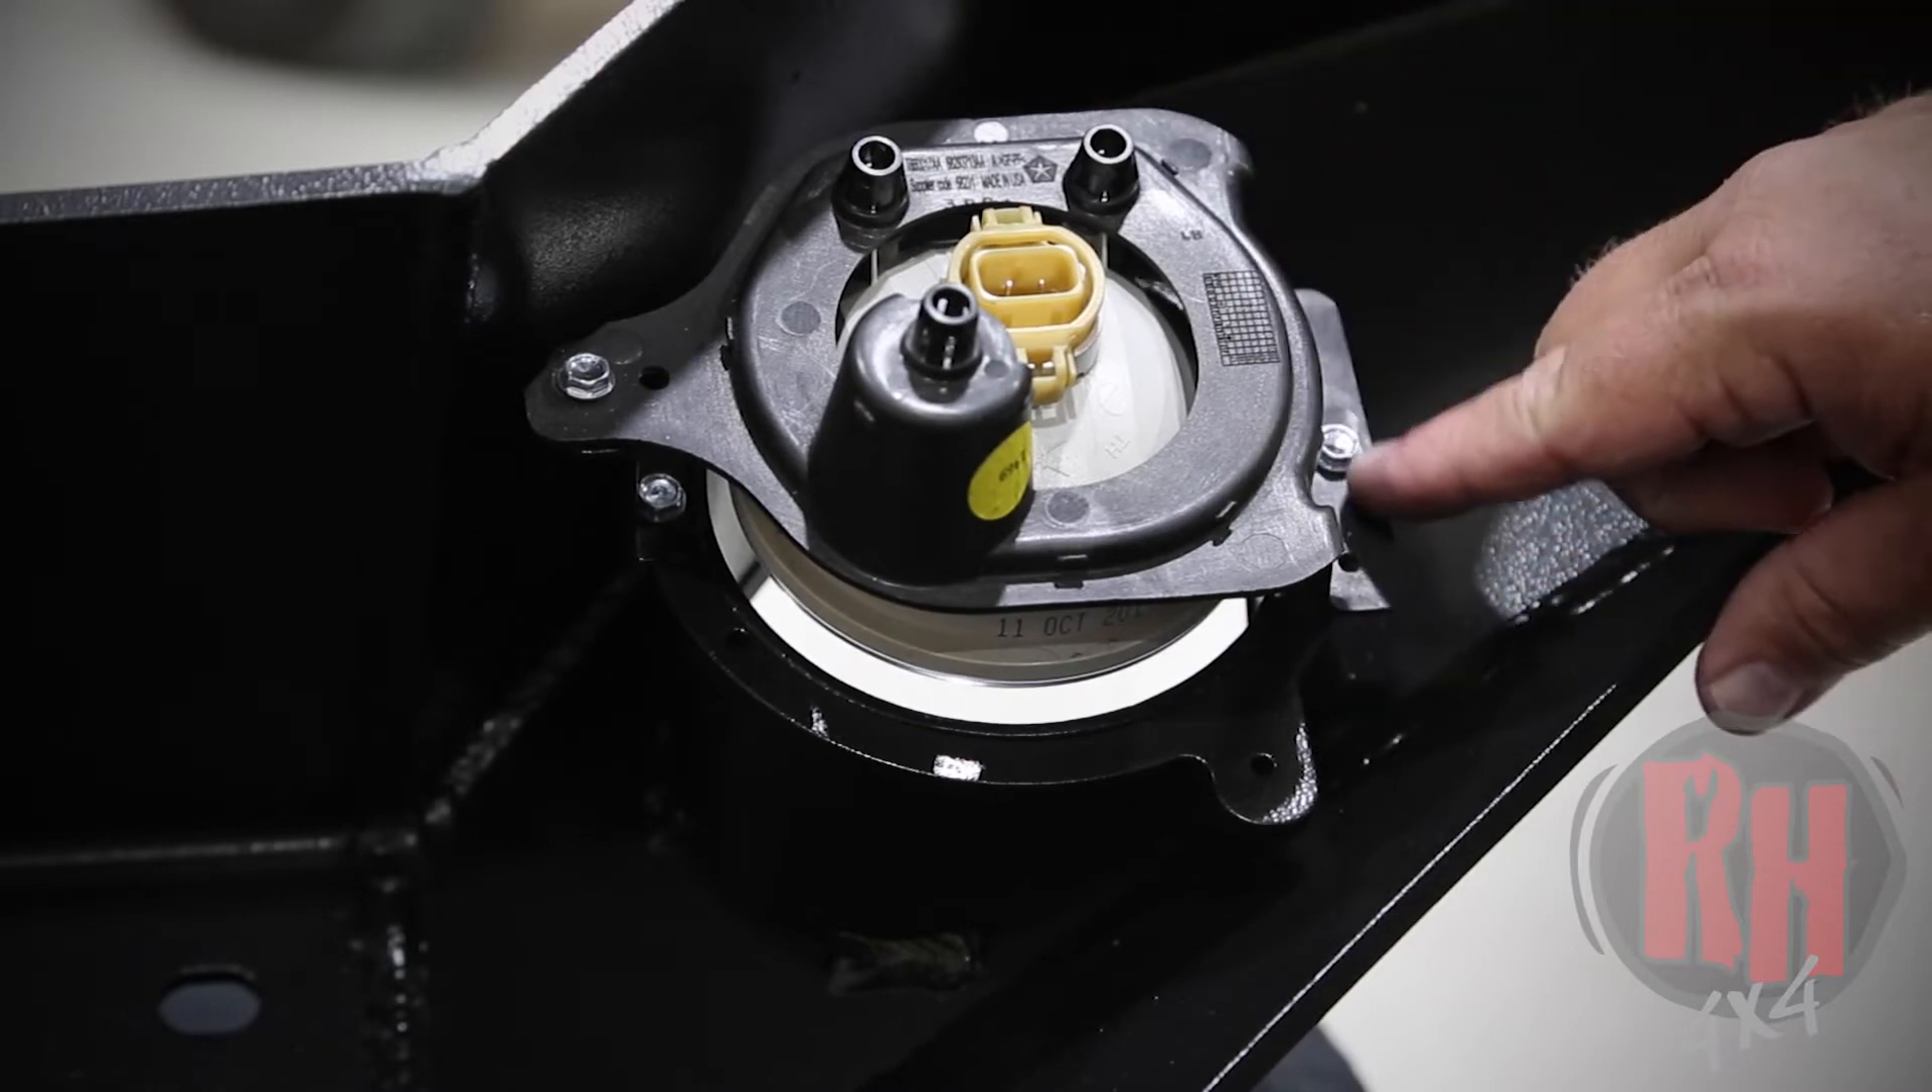So here we're showing the halogen installed. We went ahead and mounted it on this side with a self-tapping screw in the hole.